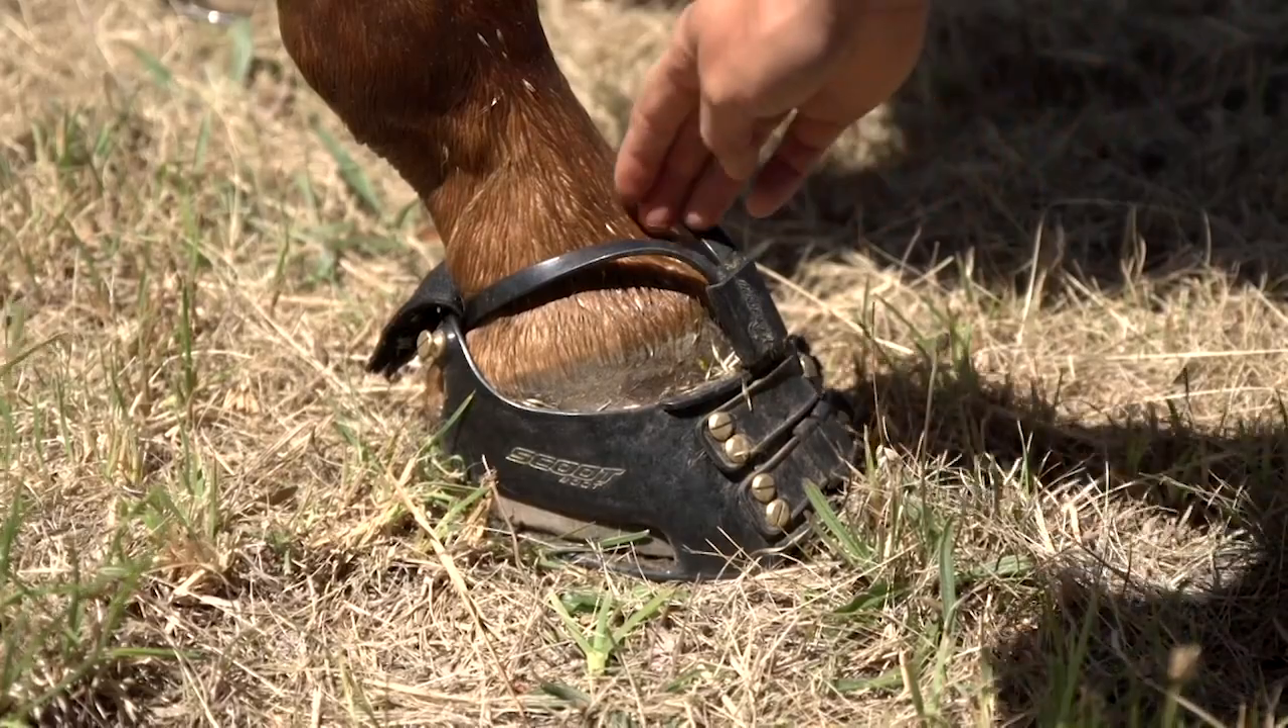See how high the strap is sitting above the hoof? This shows there is way too much room between the hoof and the strap.